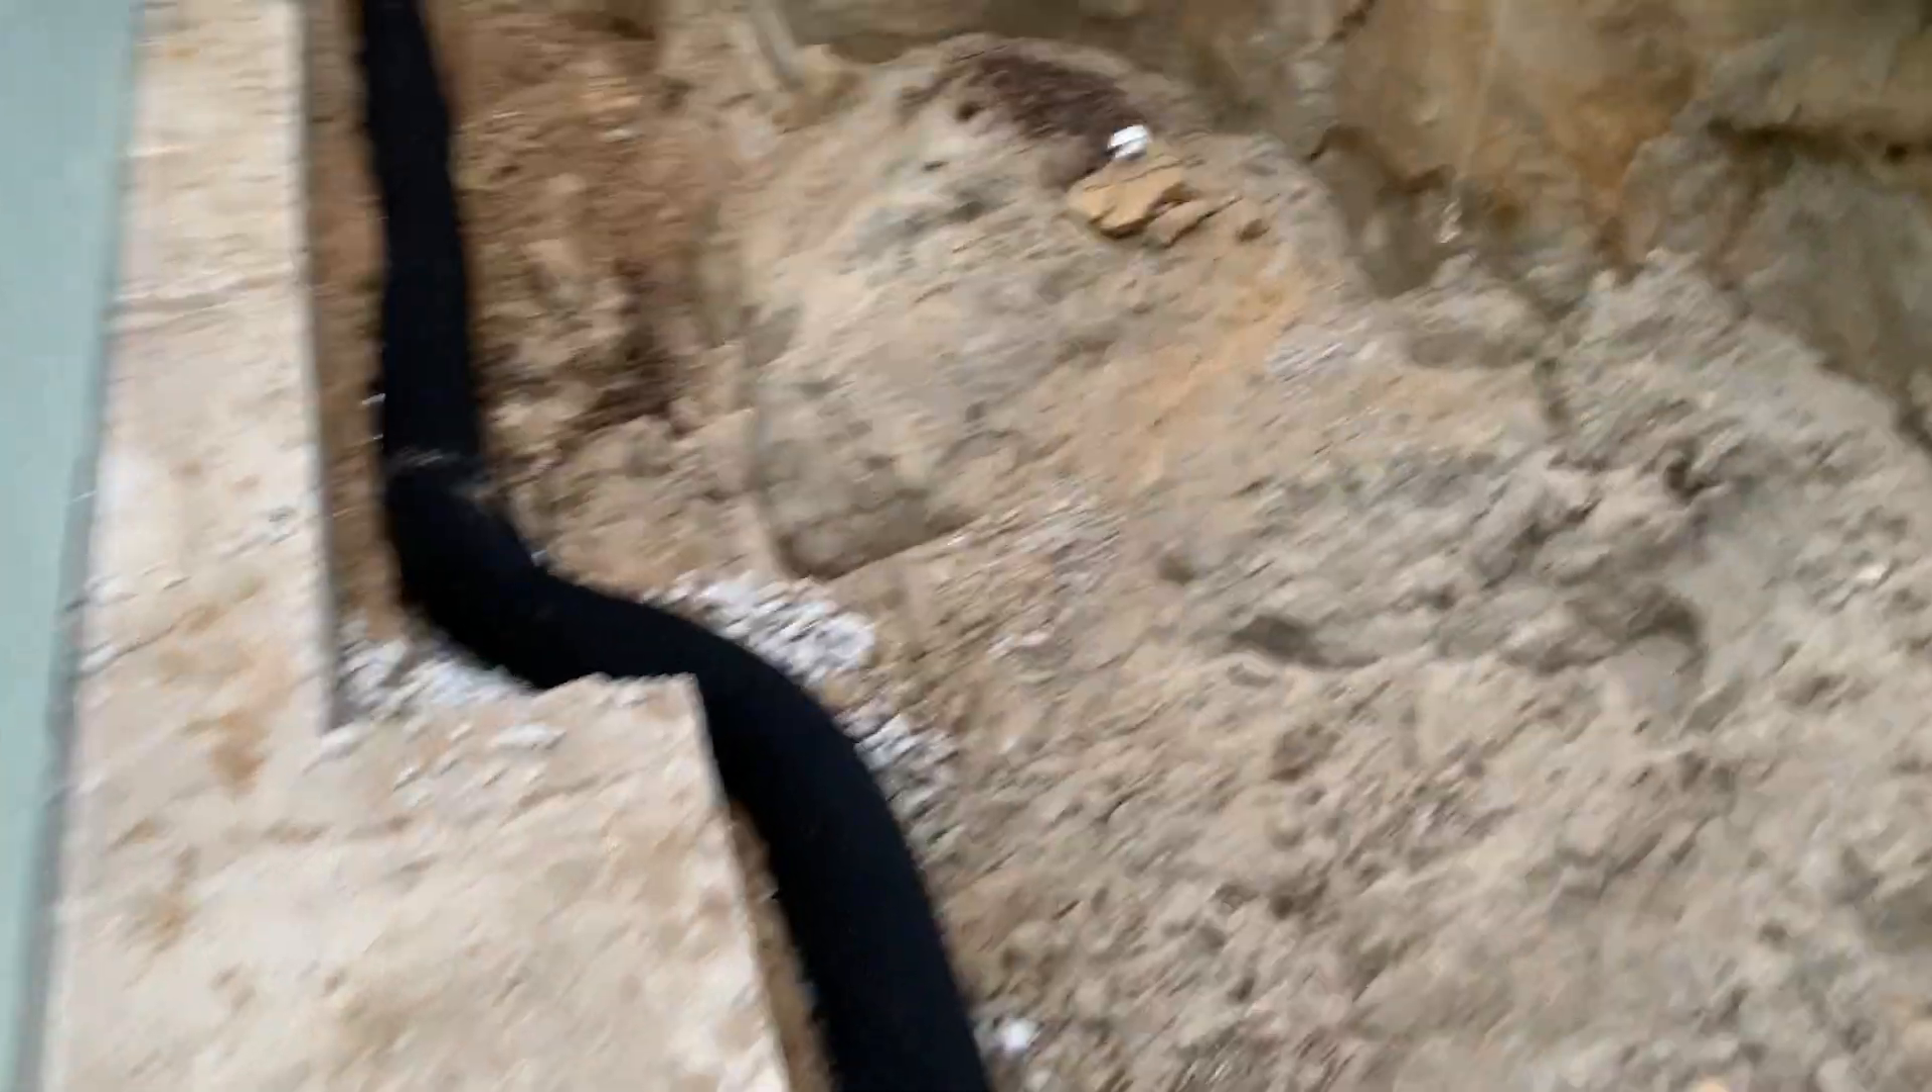Nah, ini jadi udah dimasang pipa.